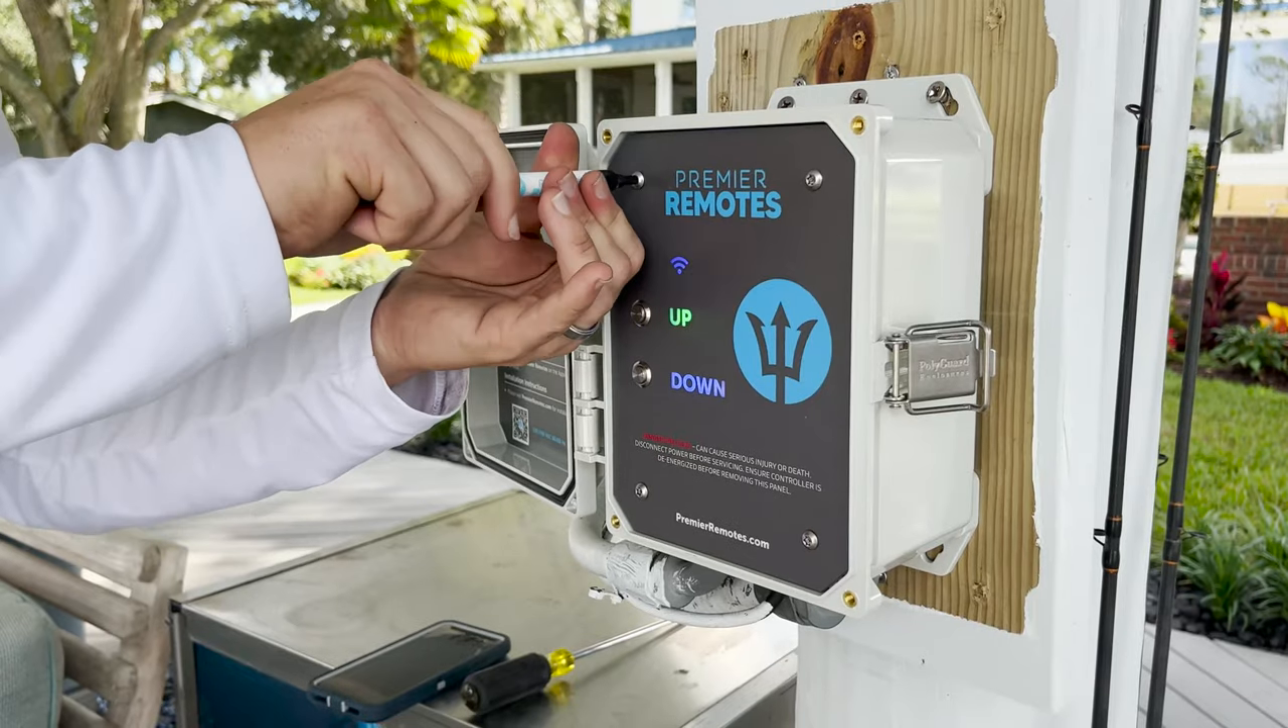Almost done just finishing up installing the front panel.